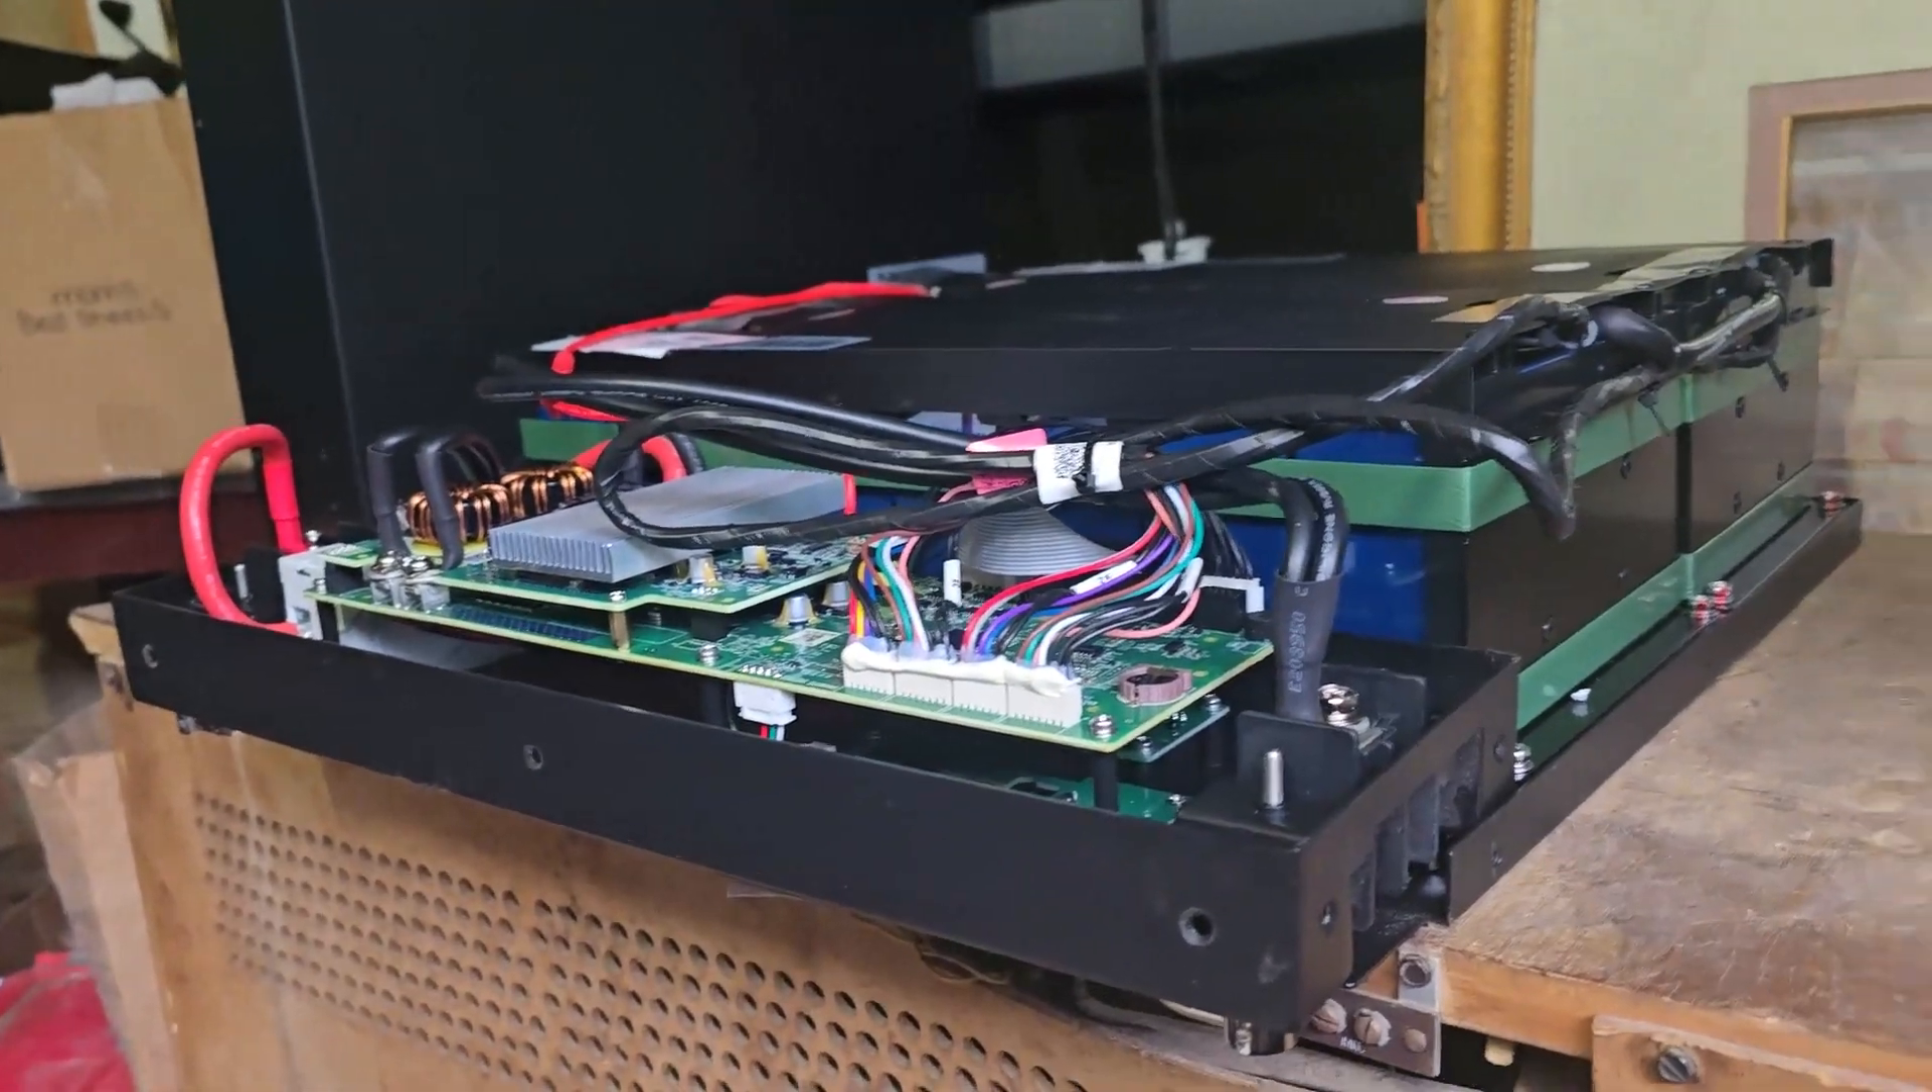I got the case off it's not that hard just a bunch of screws.